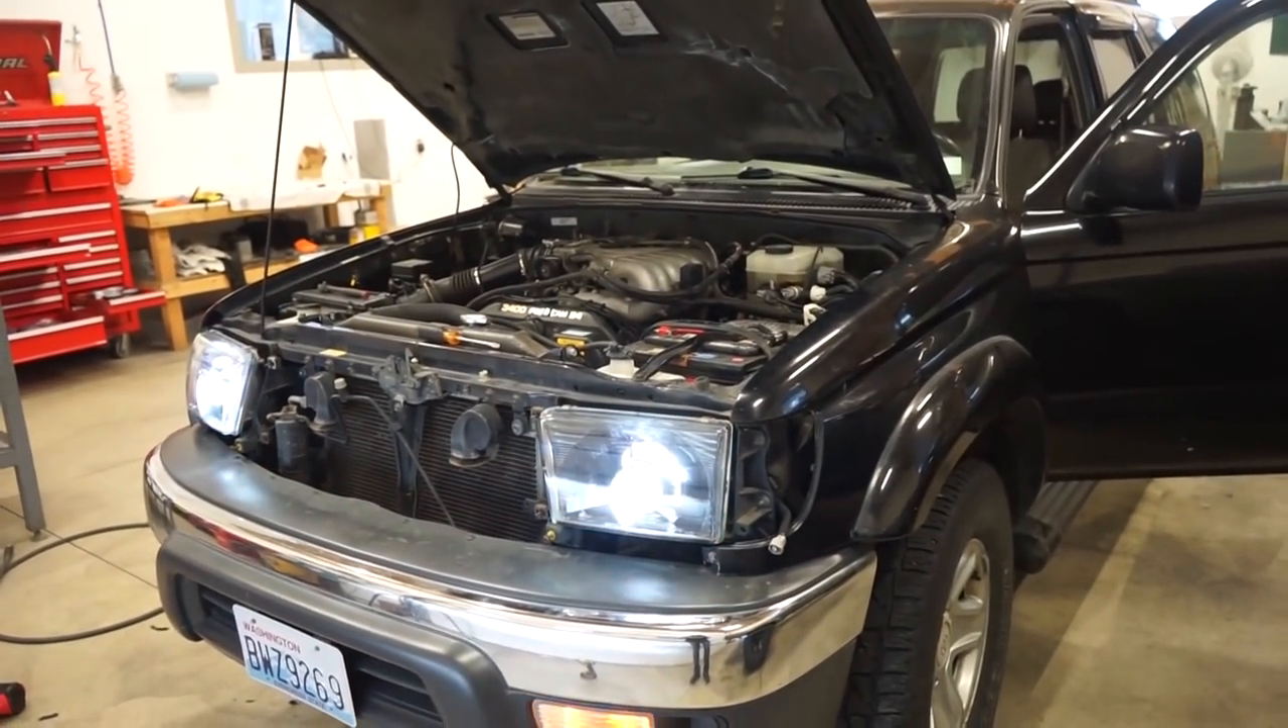So now we've got to throw the grill and the side marker lights on.